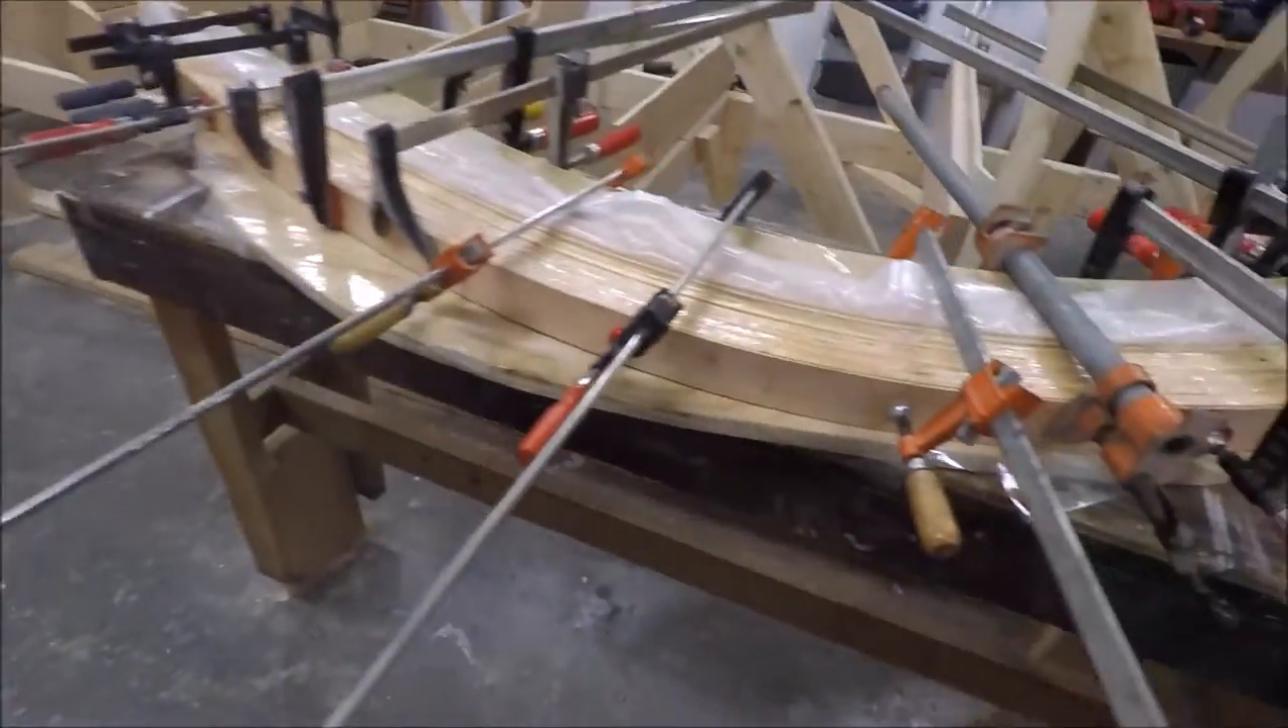Here's the aft stems. They're all glued up.